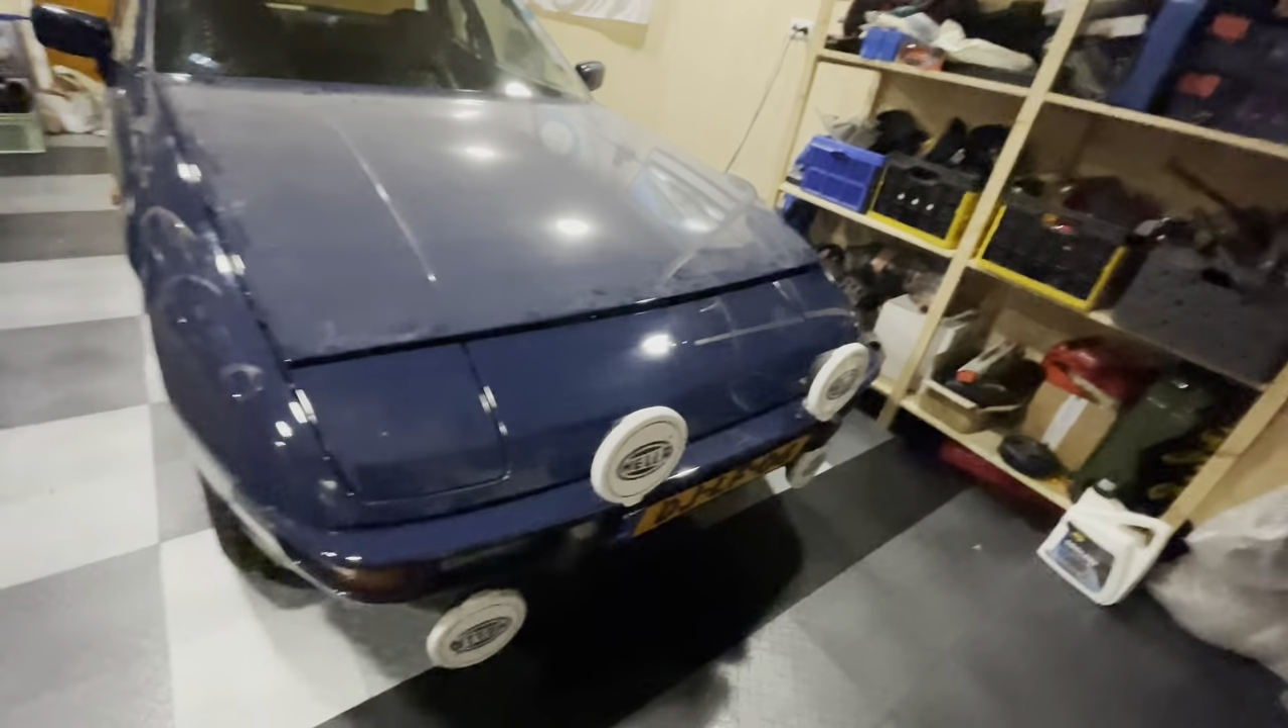In the previous episode we completed the installation of the lights and as you can see i now have the covers back on them.